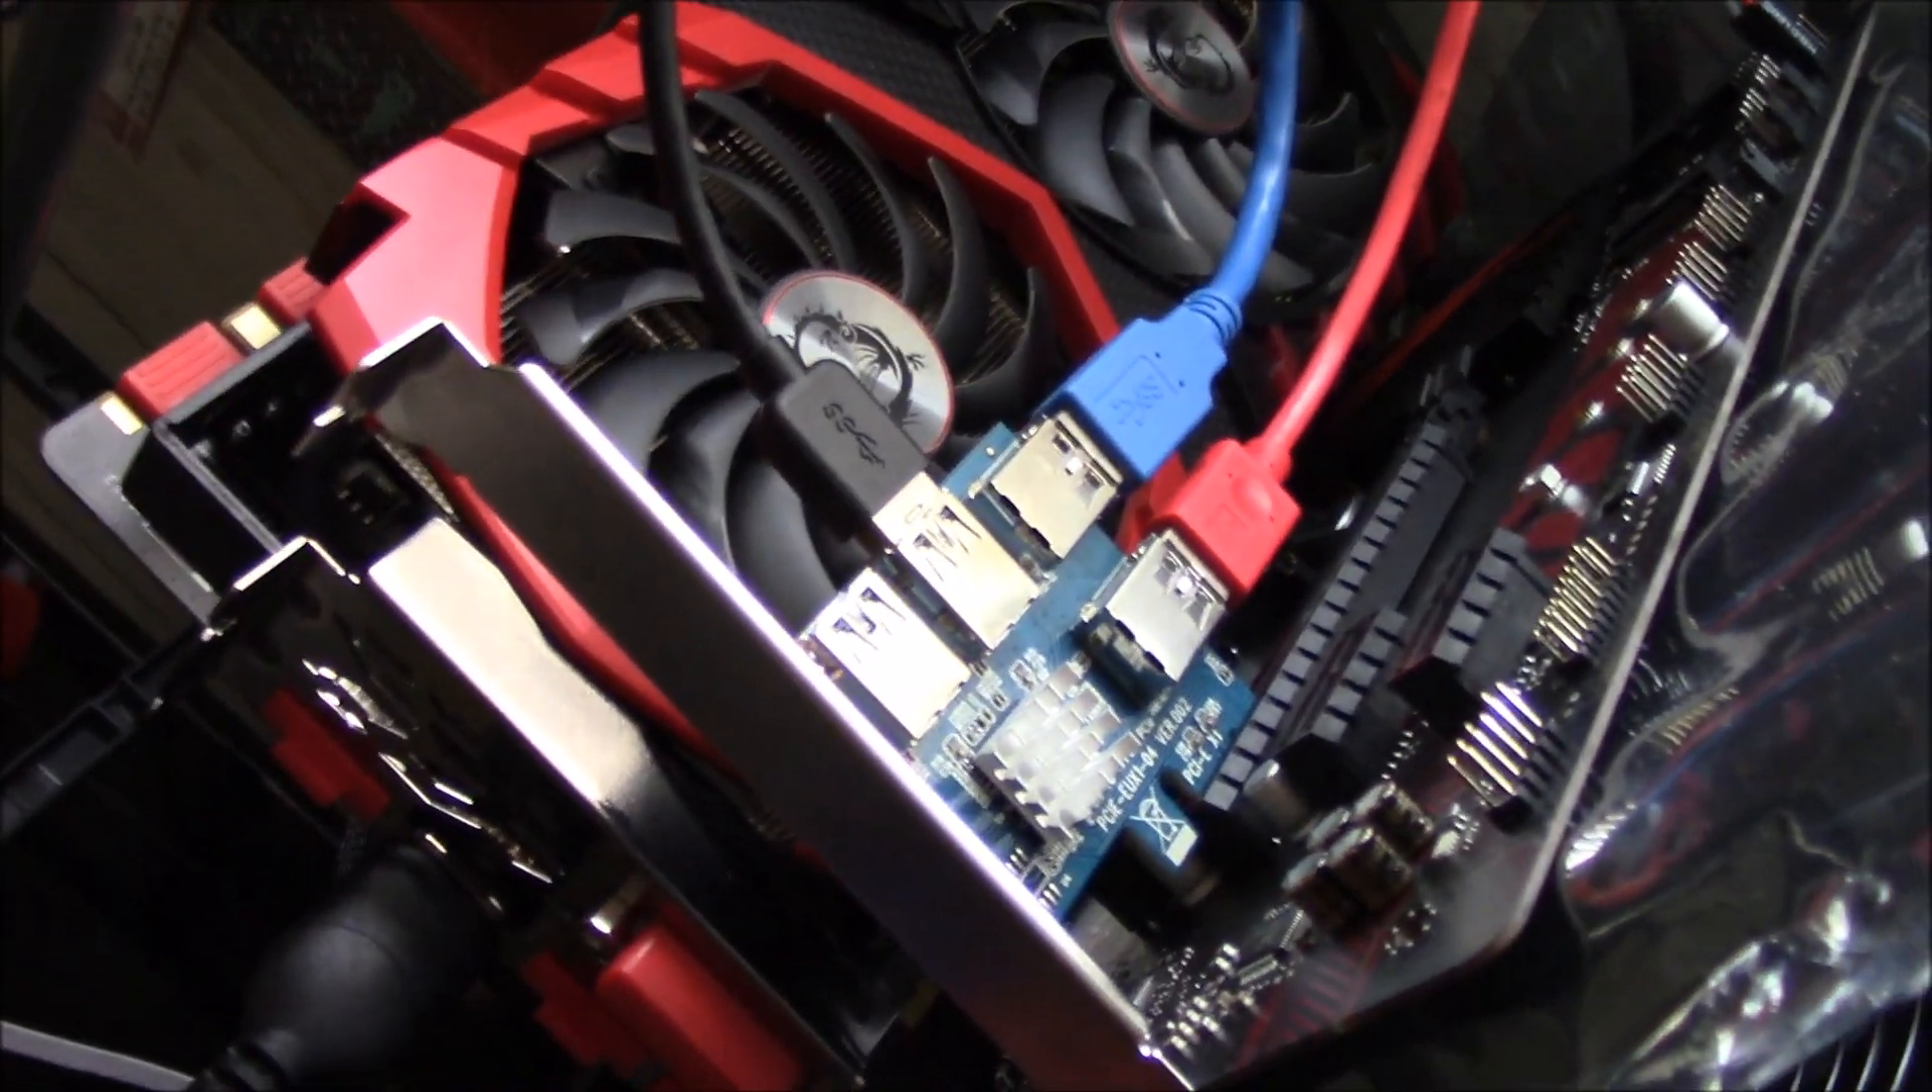Alright and so now if you see on the splitter I have three plugged in.